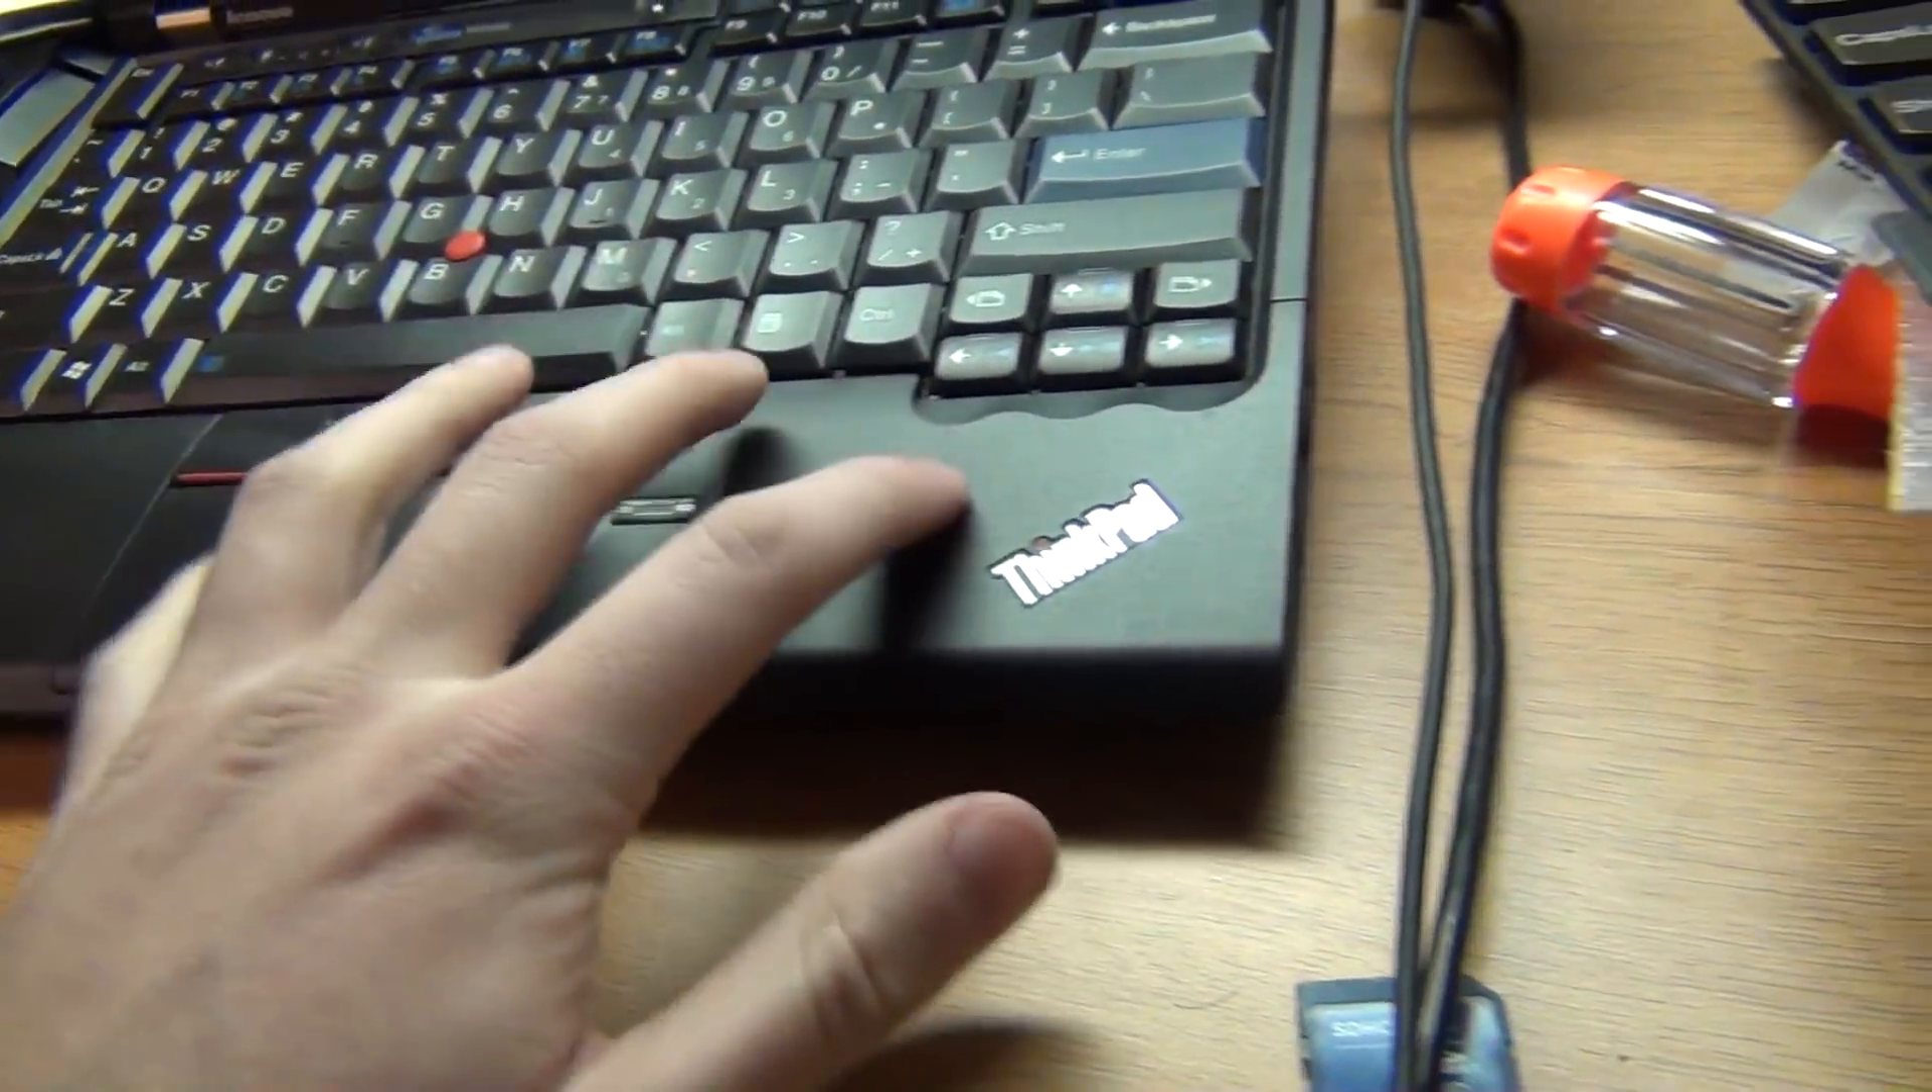We now have the X220 palm rest in. As well as the keyboard.